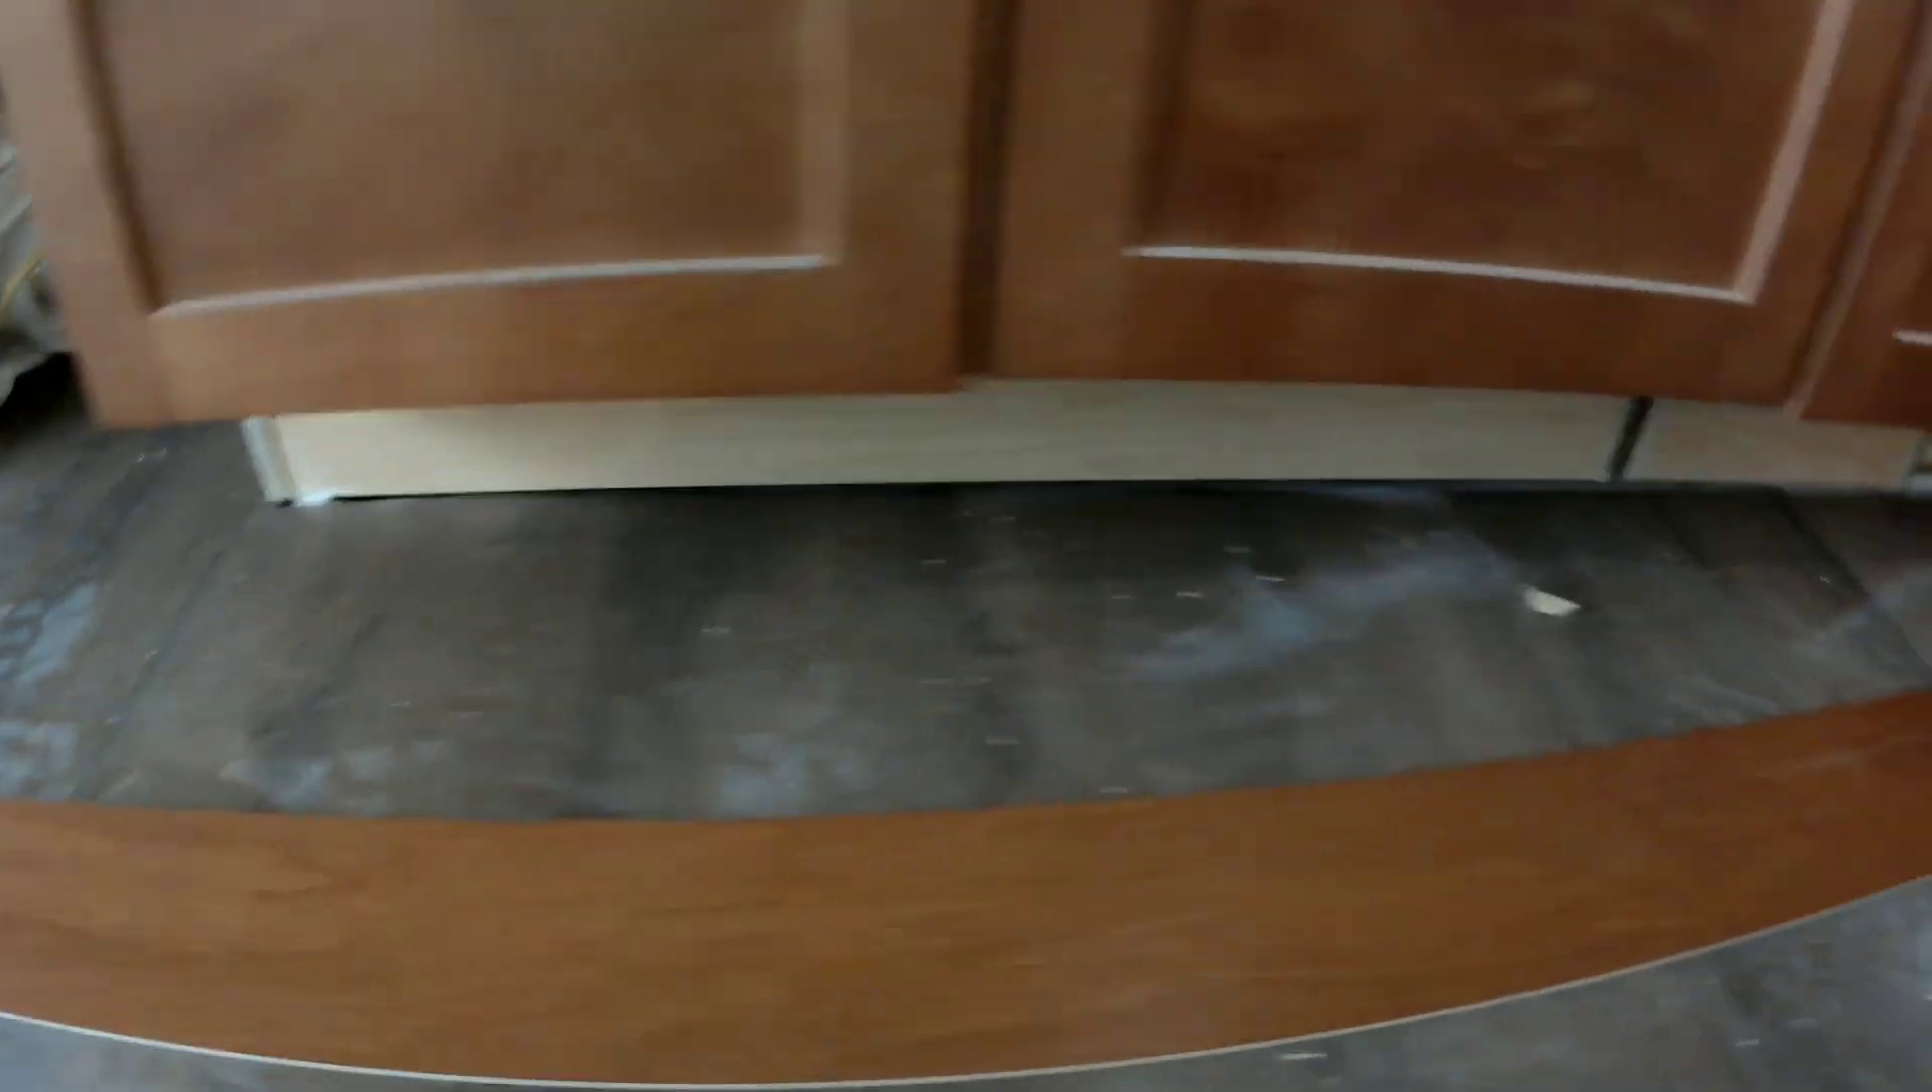Okay, as you can see, the floor's all down. I need to put toe kicks on the cabinets, and then we'll run the base.